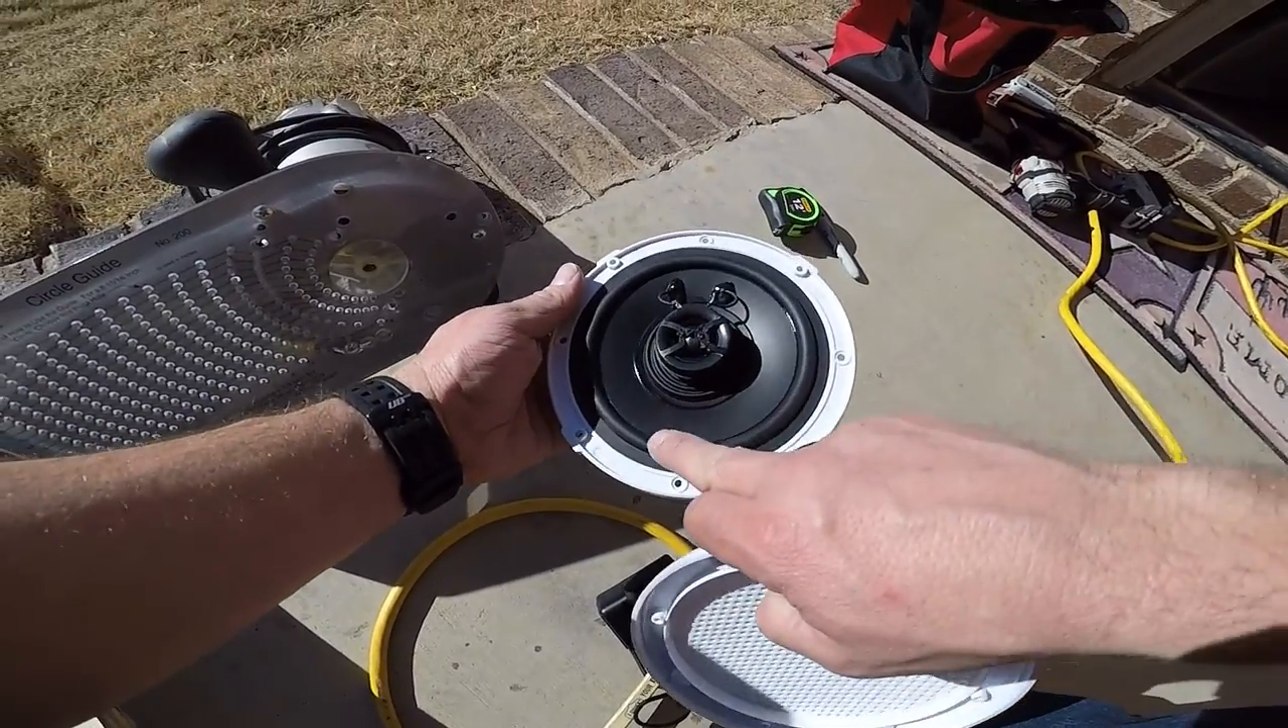So what I'm doing is I took the cover off of the Fusion speakers.